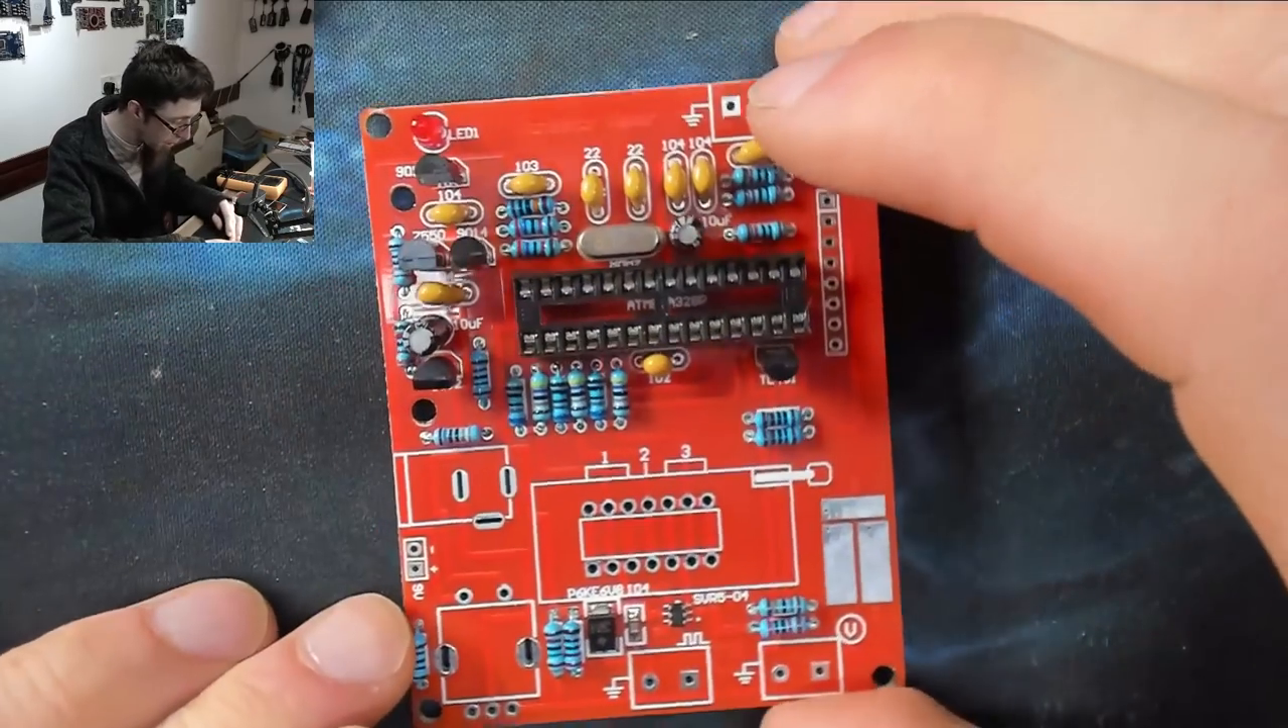Okay we're all done with our components we just got to put on the big stuff now.